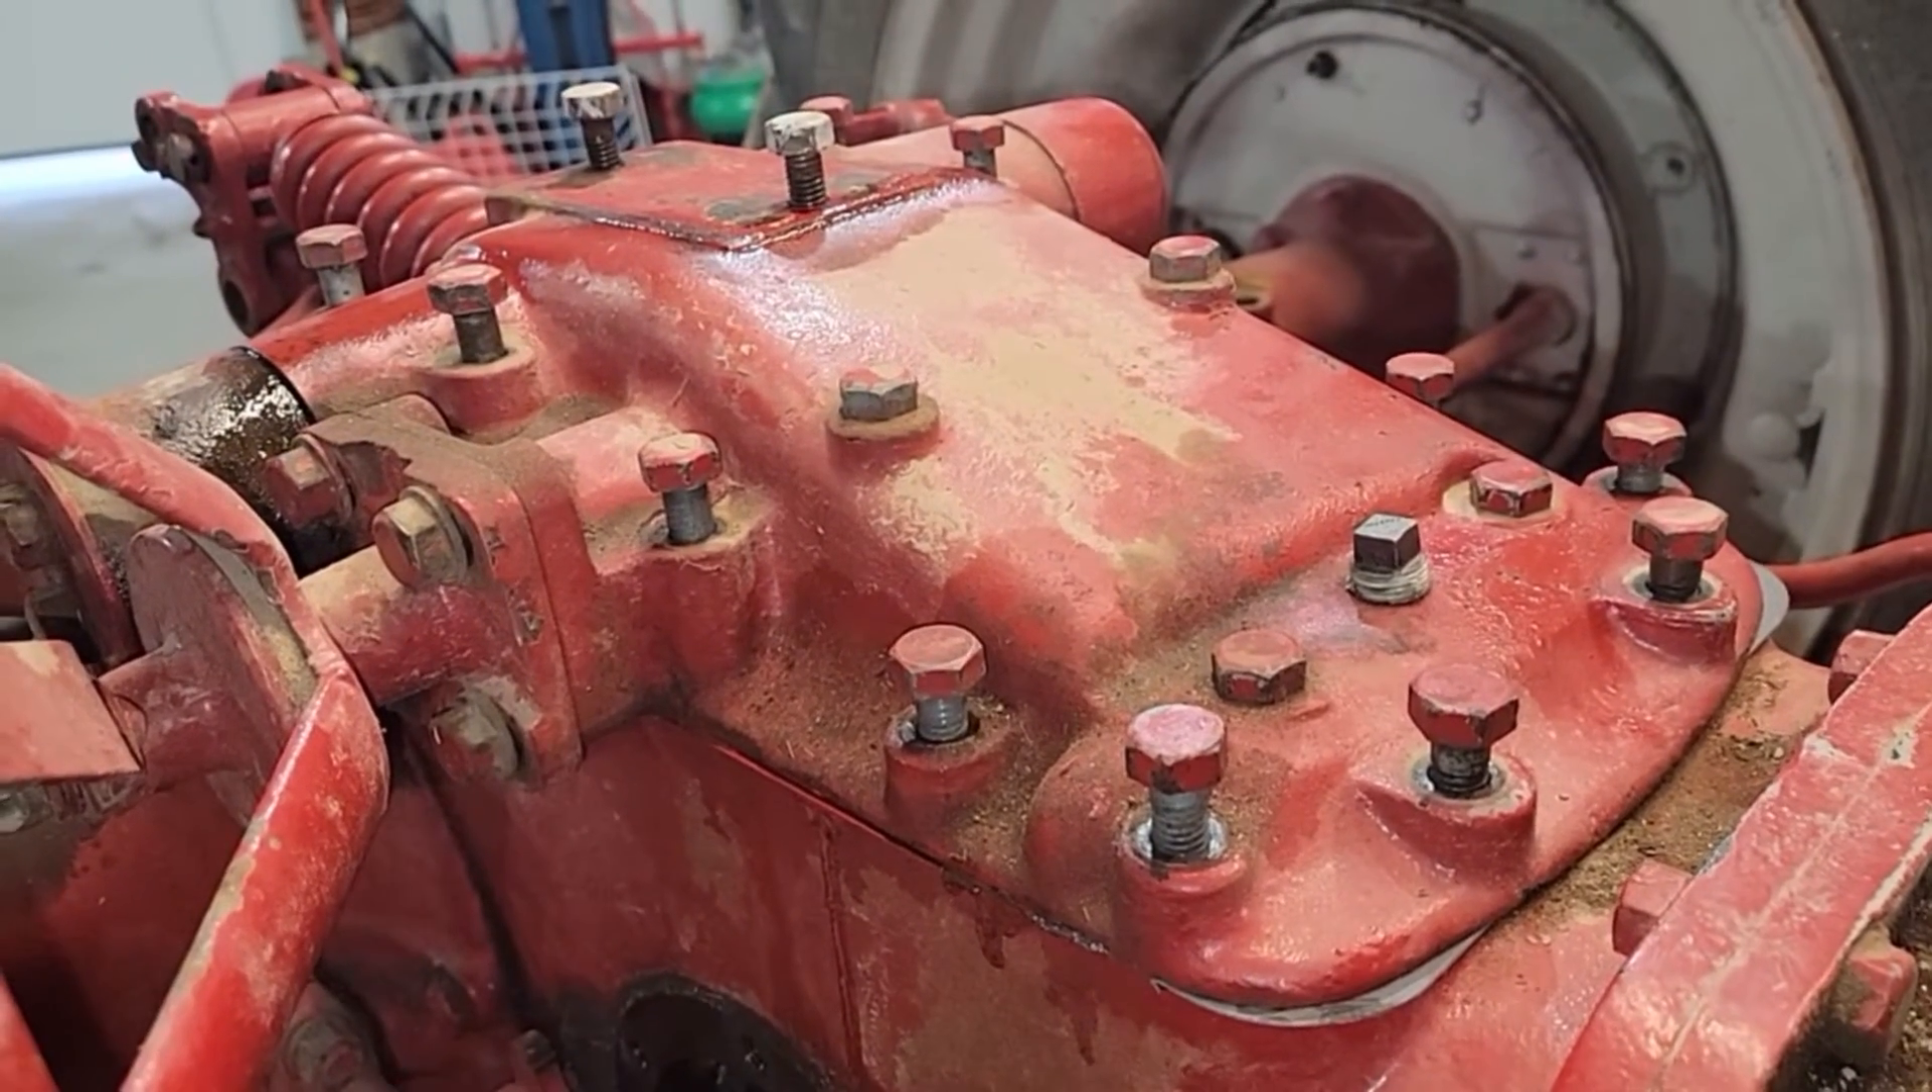So now that the top cover is on, it's not tightened down, but all the bolts are in the holes.